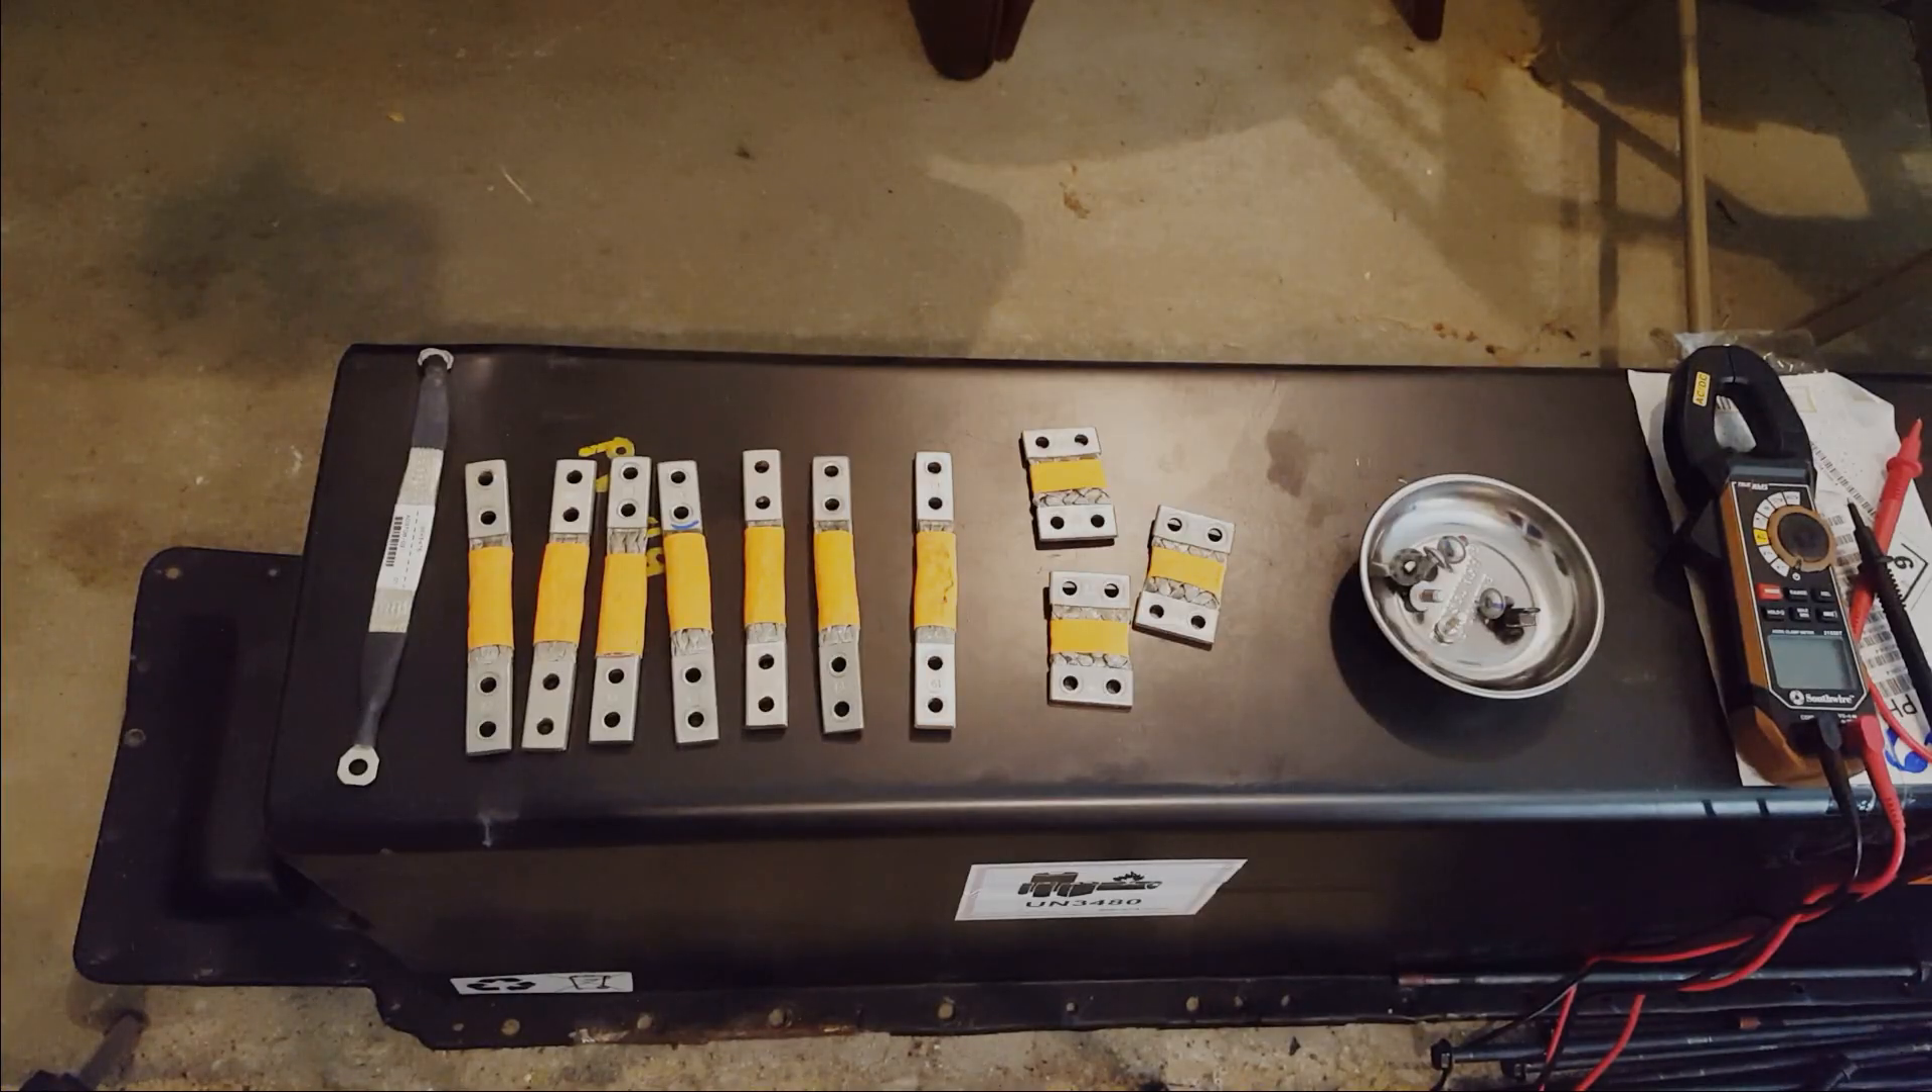So these are all the braided bus bars that I pulled off of the modules.